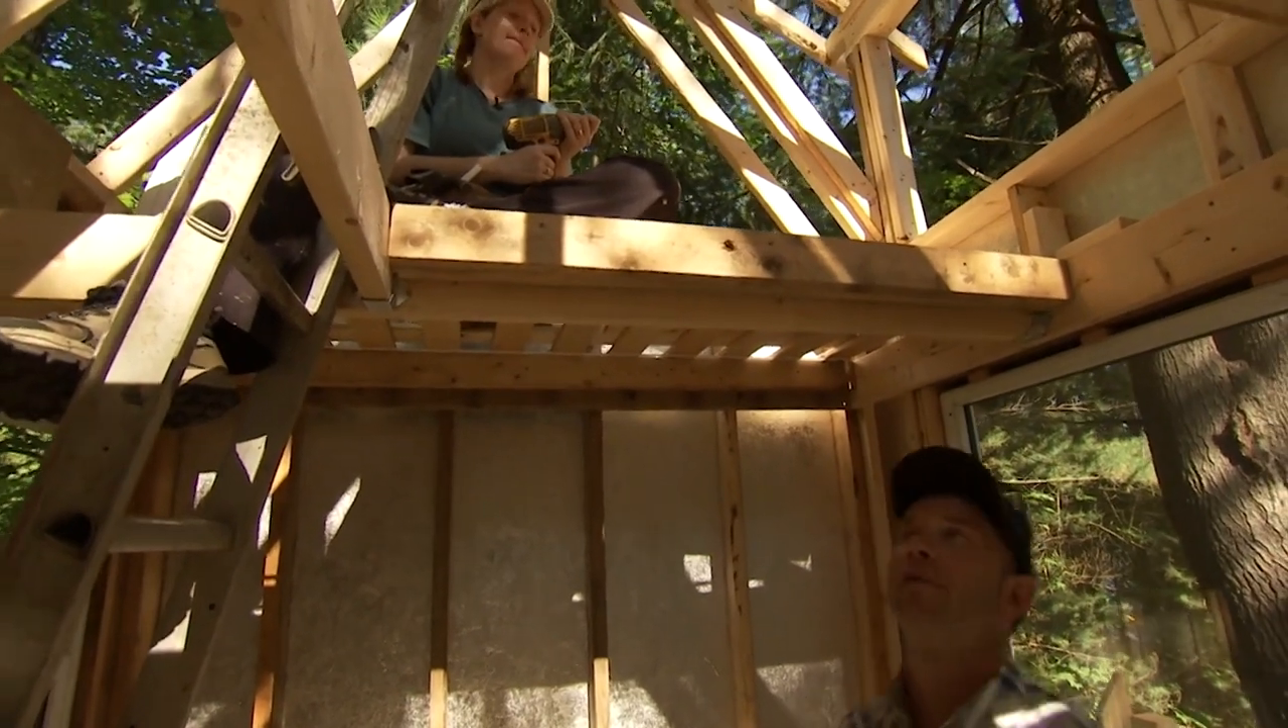The roof is almost framed in. We're just about ready for plywood.